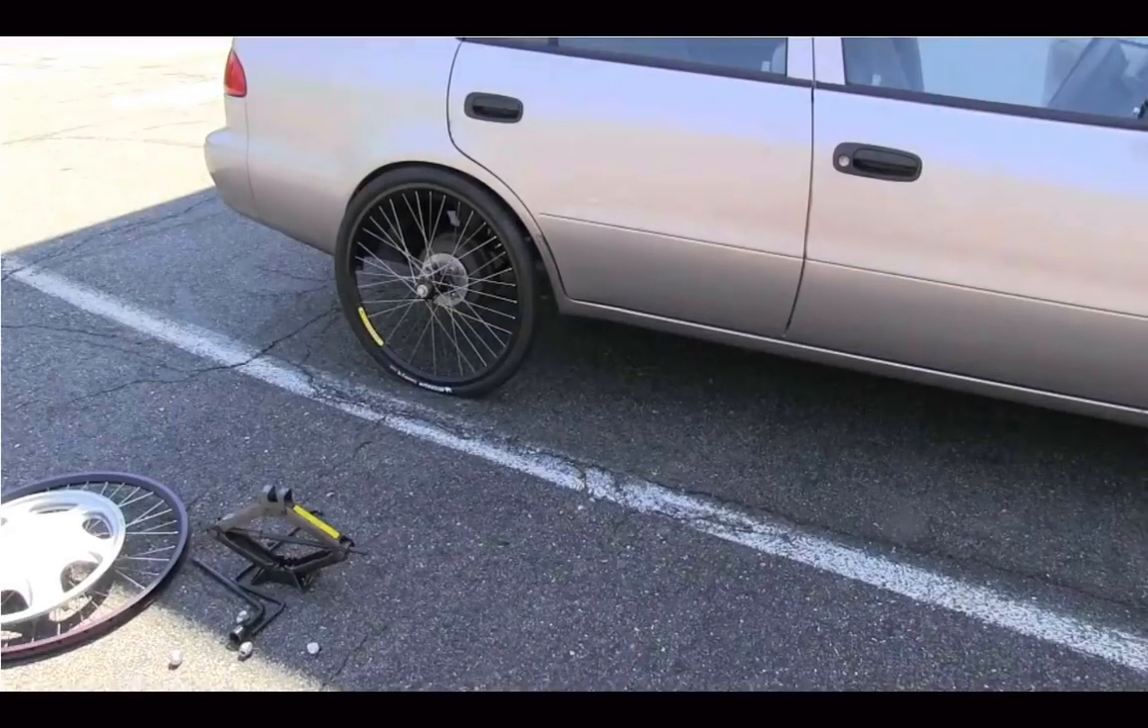Here we are with a new tire that clears the wheel well and you can see that all of the weight of the car has been transferred to the wheel.